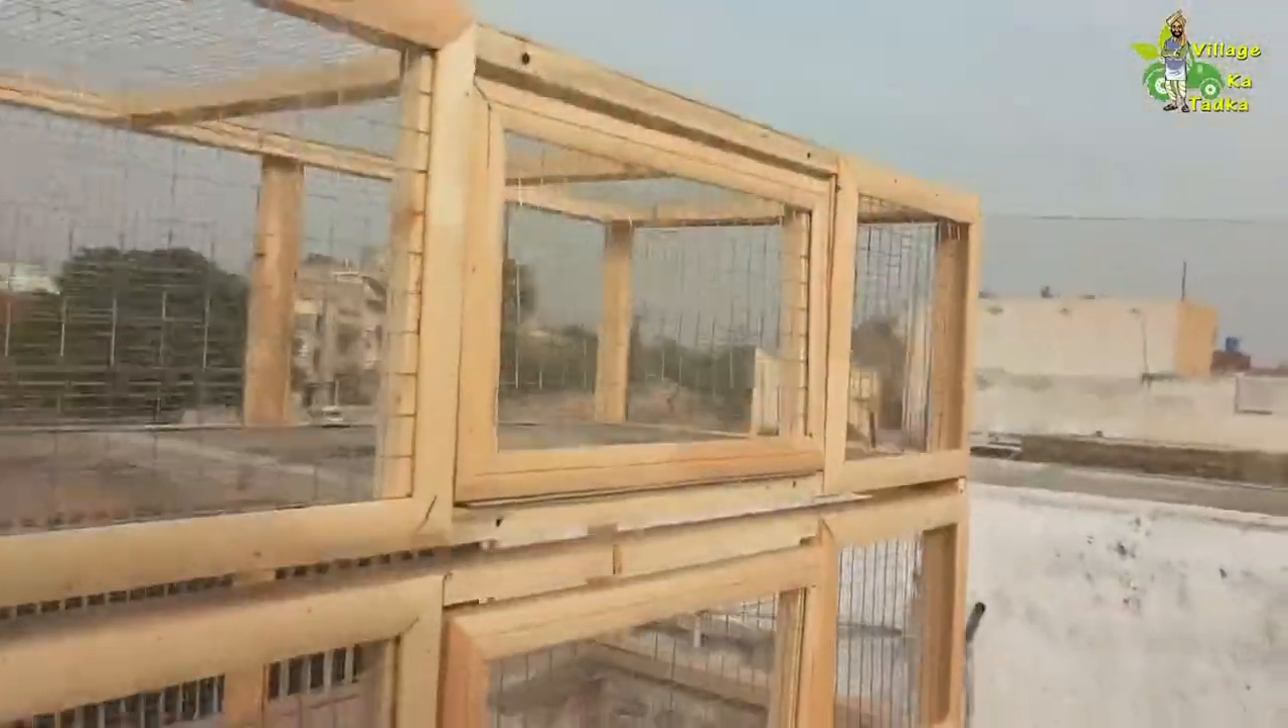باقی جالی لگی ہے ساری آج اب یہ دیکھ لیں پنجرہ ہمارا تقریباً ریڈی ہو گیا۔